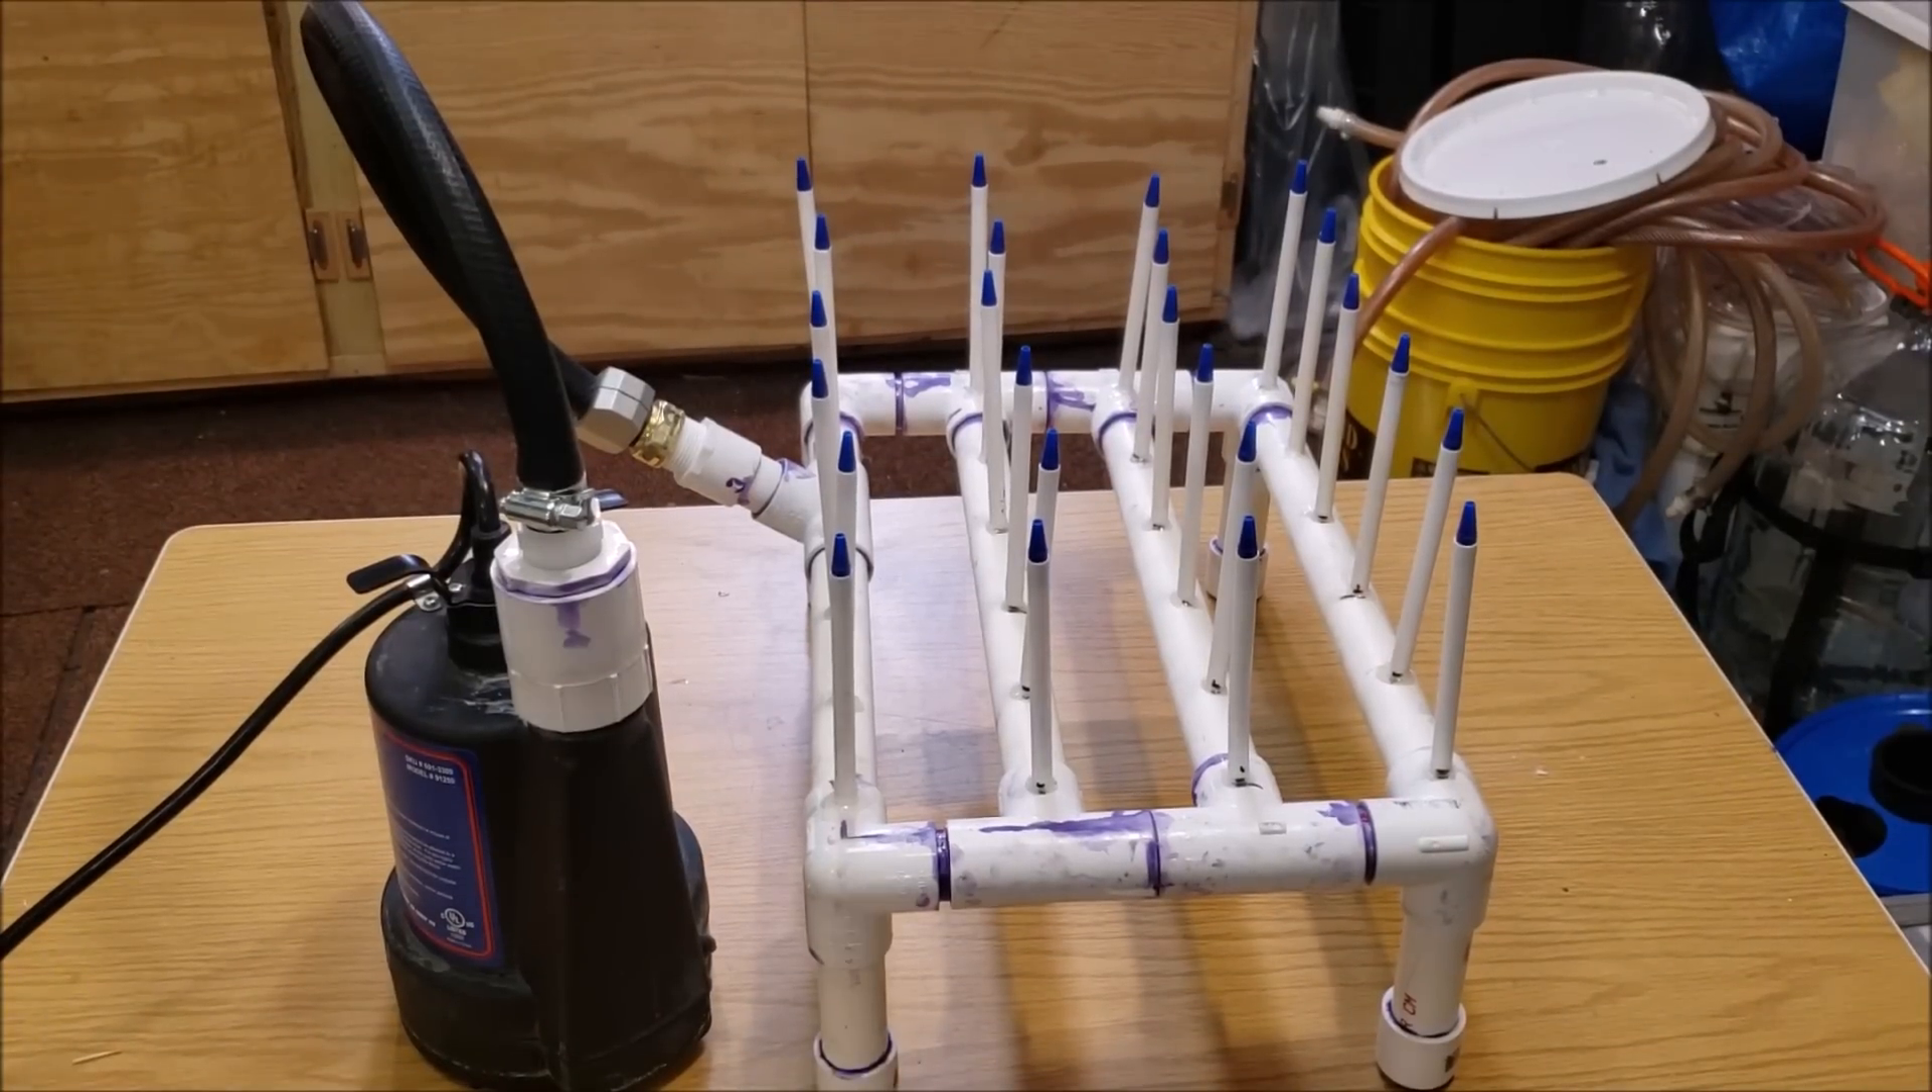Uh you can see here's the finished product i've got the pens all glued in place.